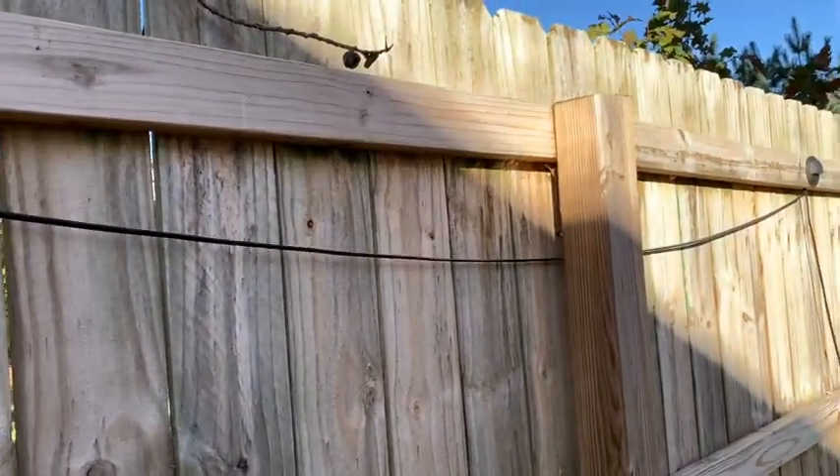And this wire over here, I still have yet to staple up.